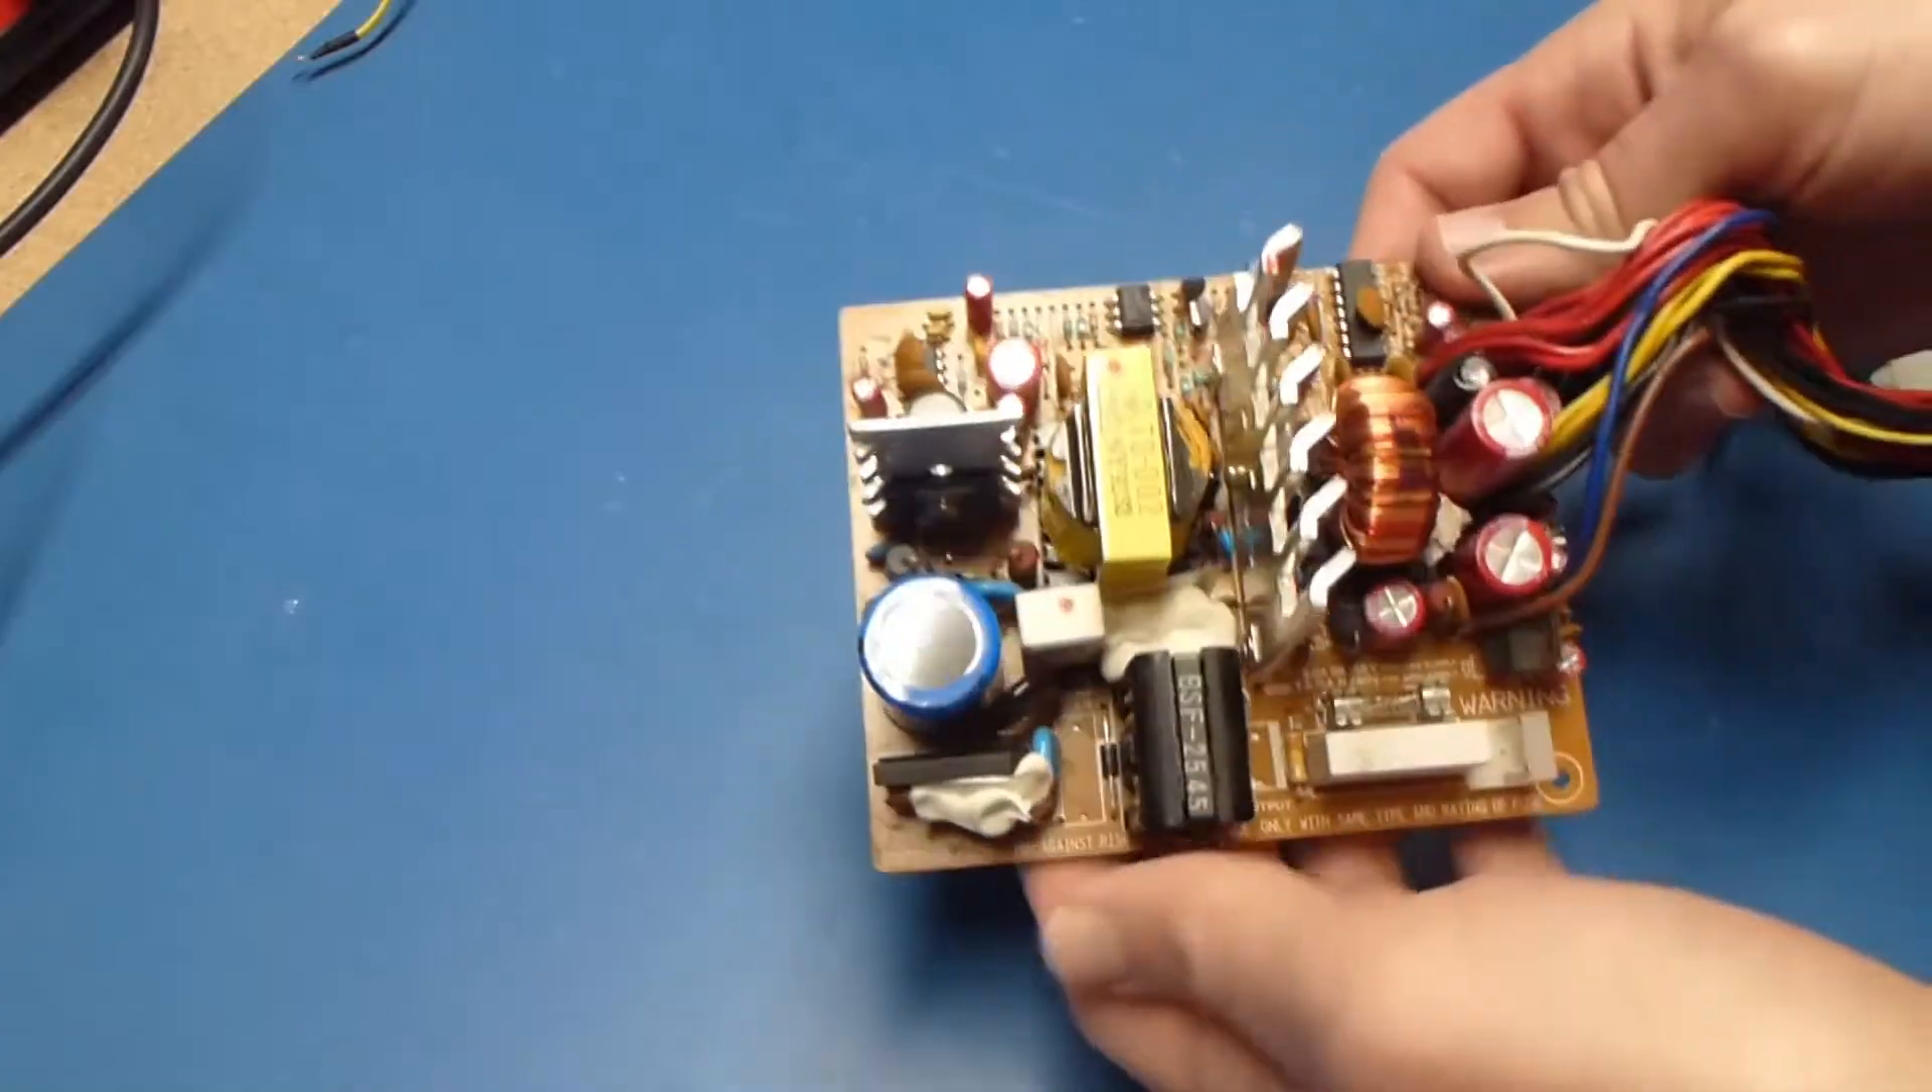Alright, we got our pretty new red caps installed here.